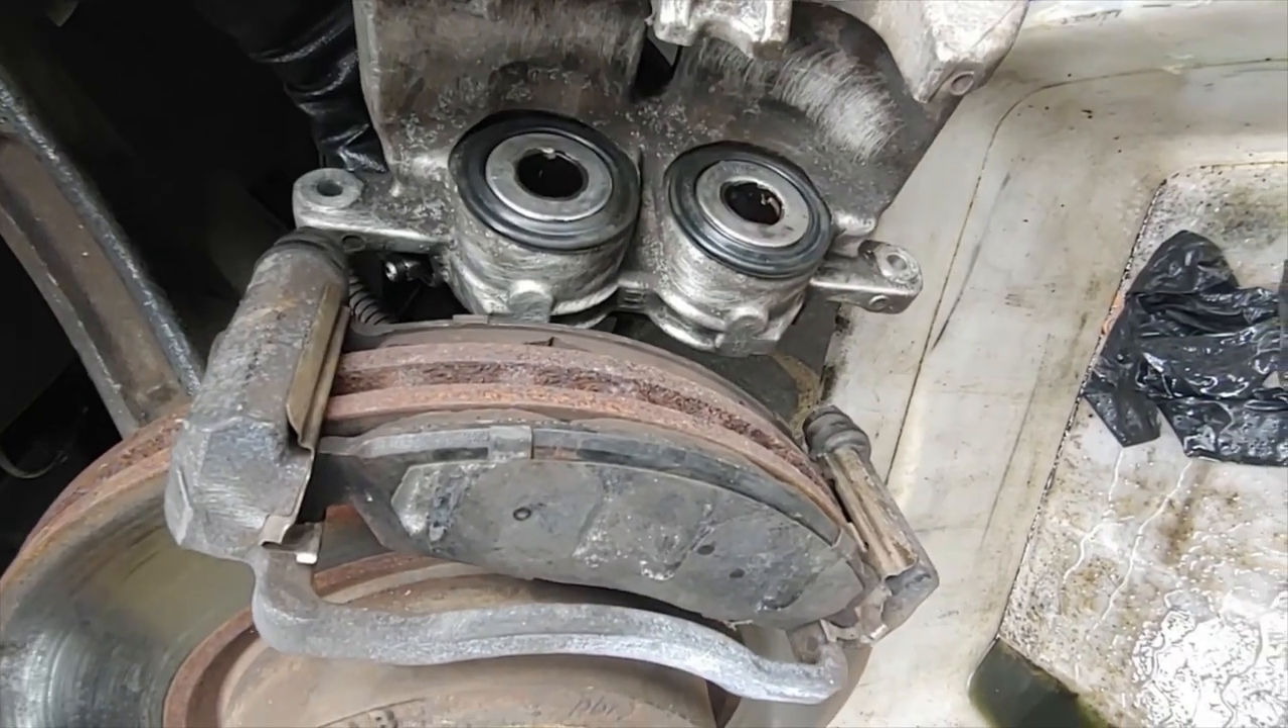So these both of the pistons are now done and they are inside the calipers.